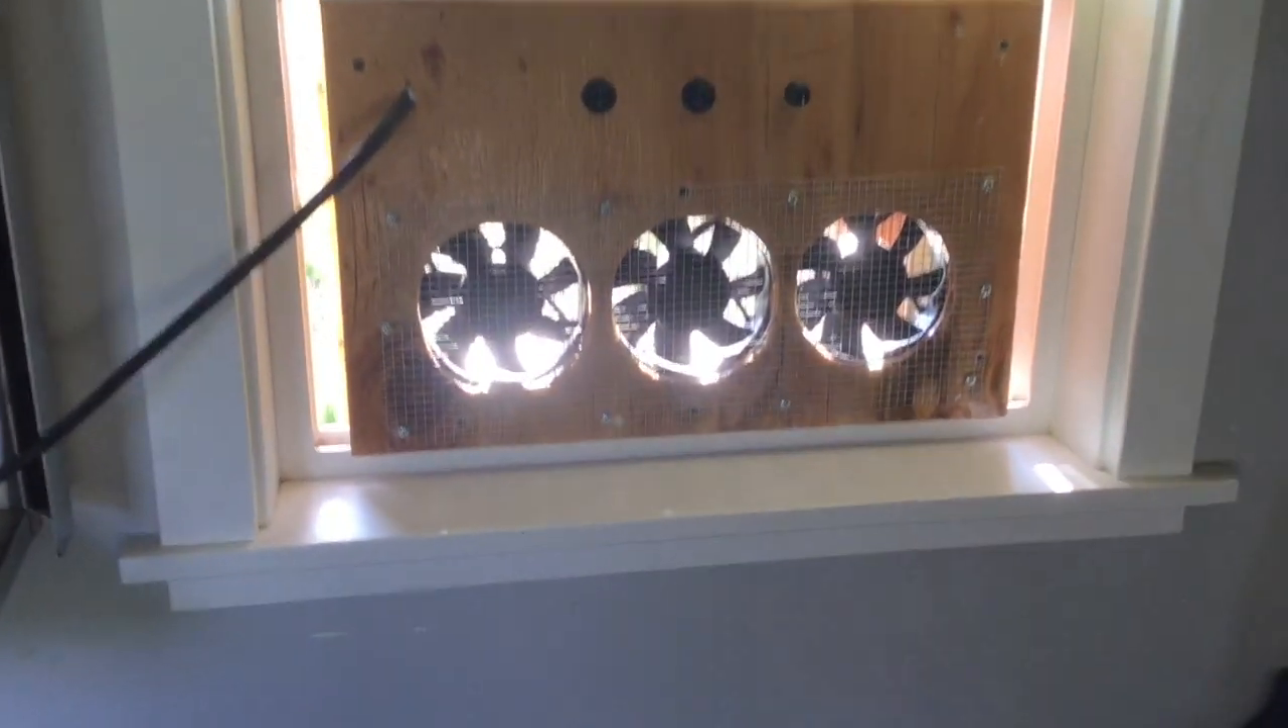You can see the wire mesh that I've installed so nothing gets into those fan blades.